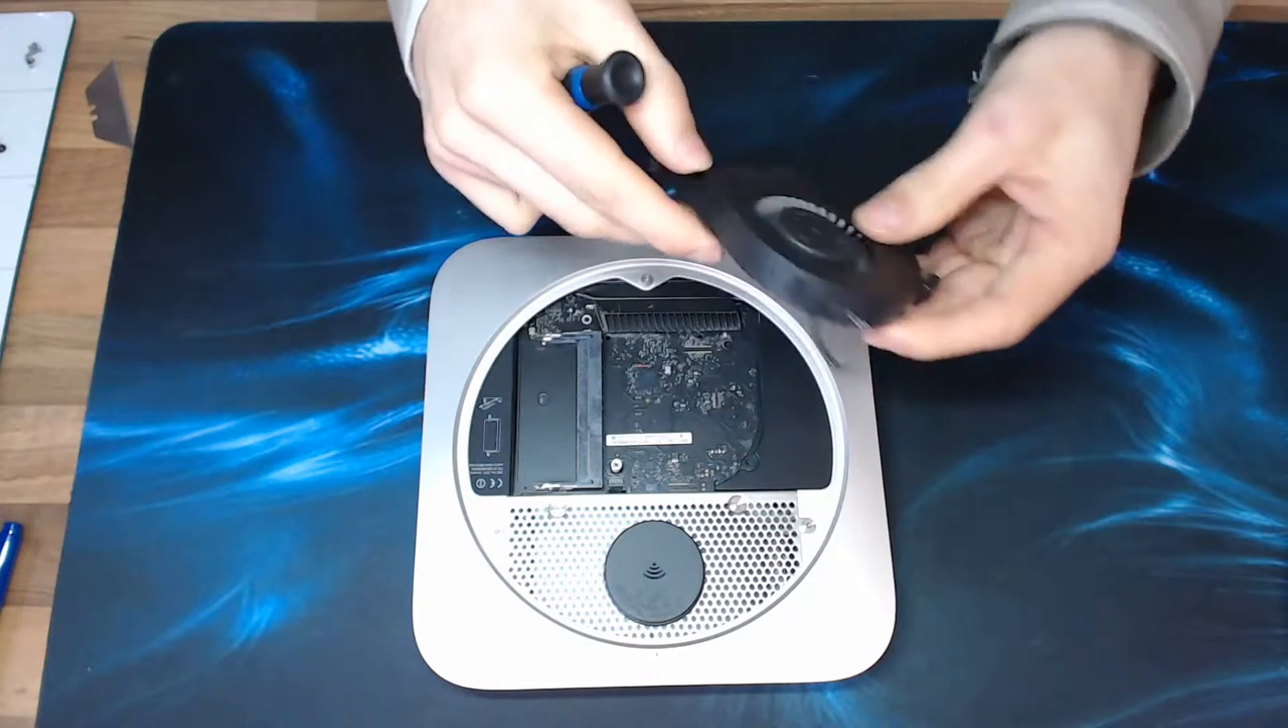Right, so there's our cooling fan out.